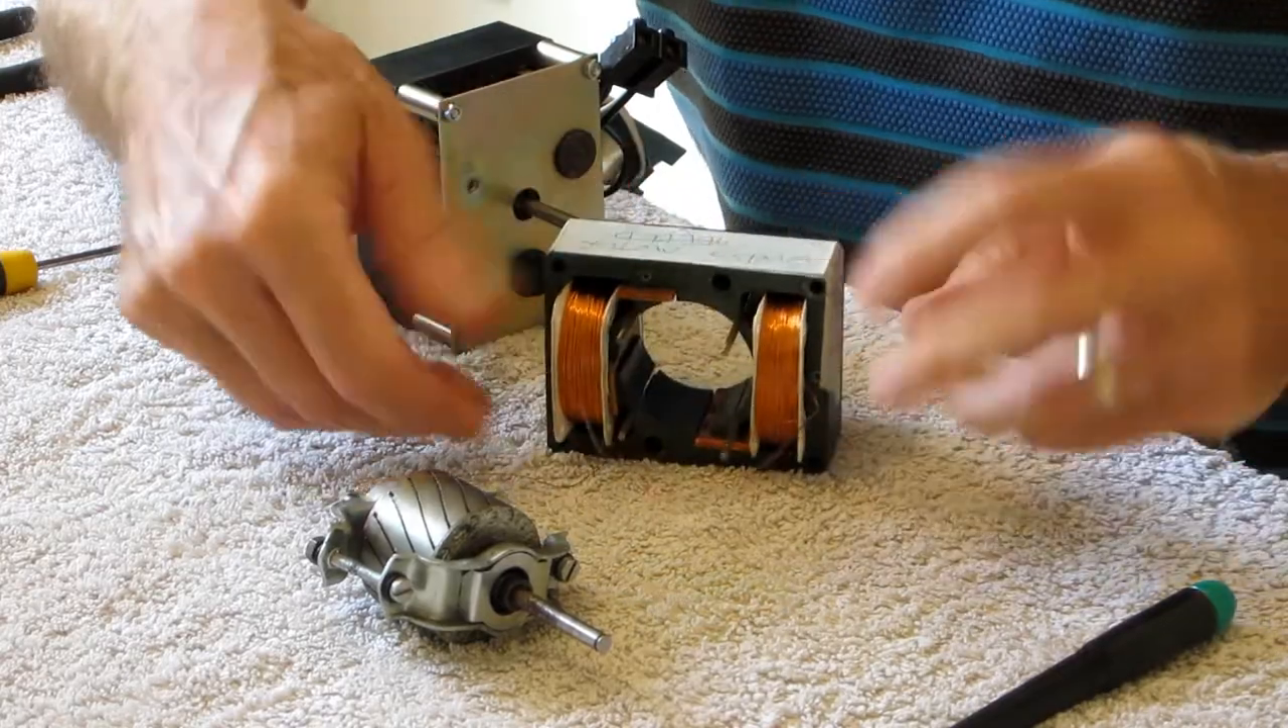I've got all the wires coming out this side now I just need to fit the rotor and figure out which way around the wiring will go.